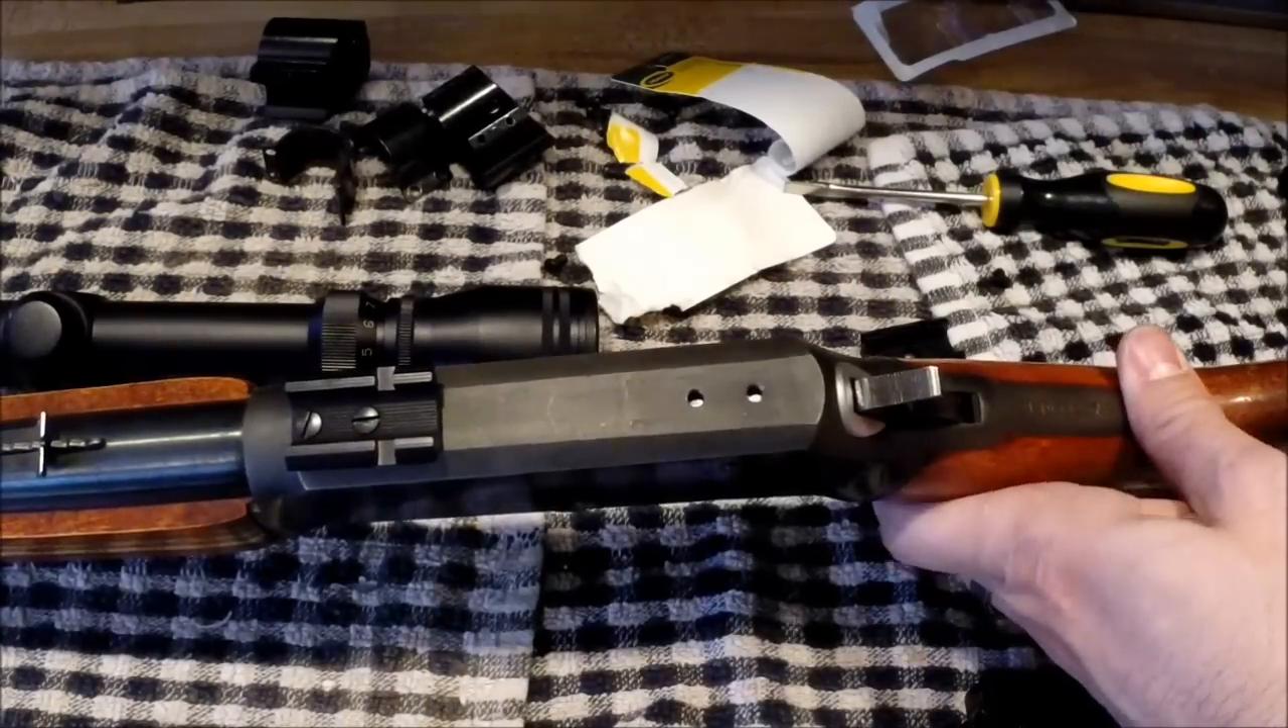So, I've set the front base on, and I'm about to set the second one, the rear one.